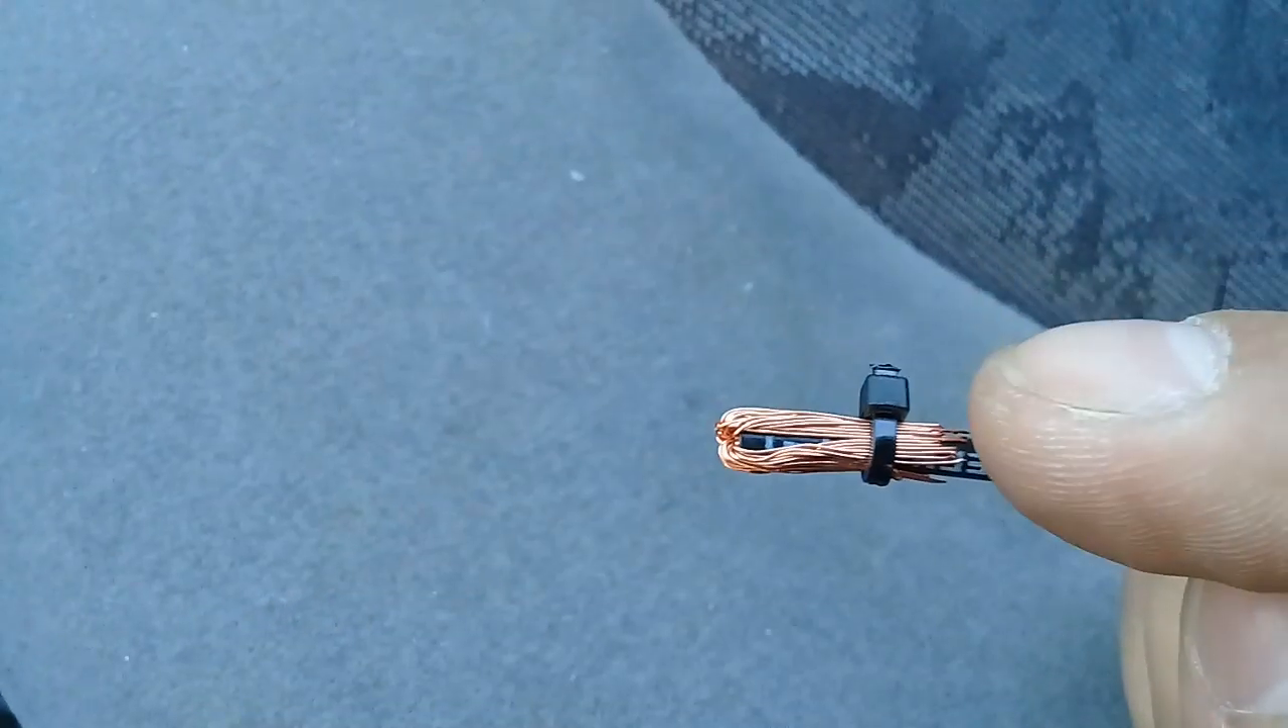Bueno ya he puesto lo que es el cincho o la cola de rata.